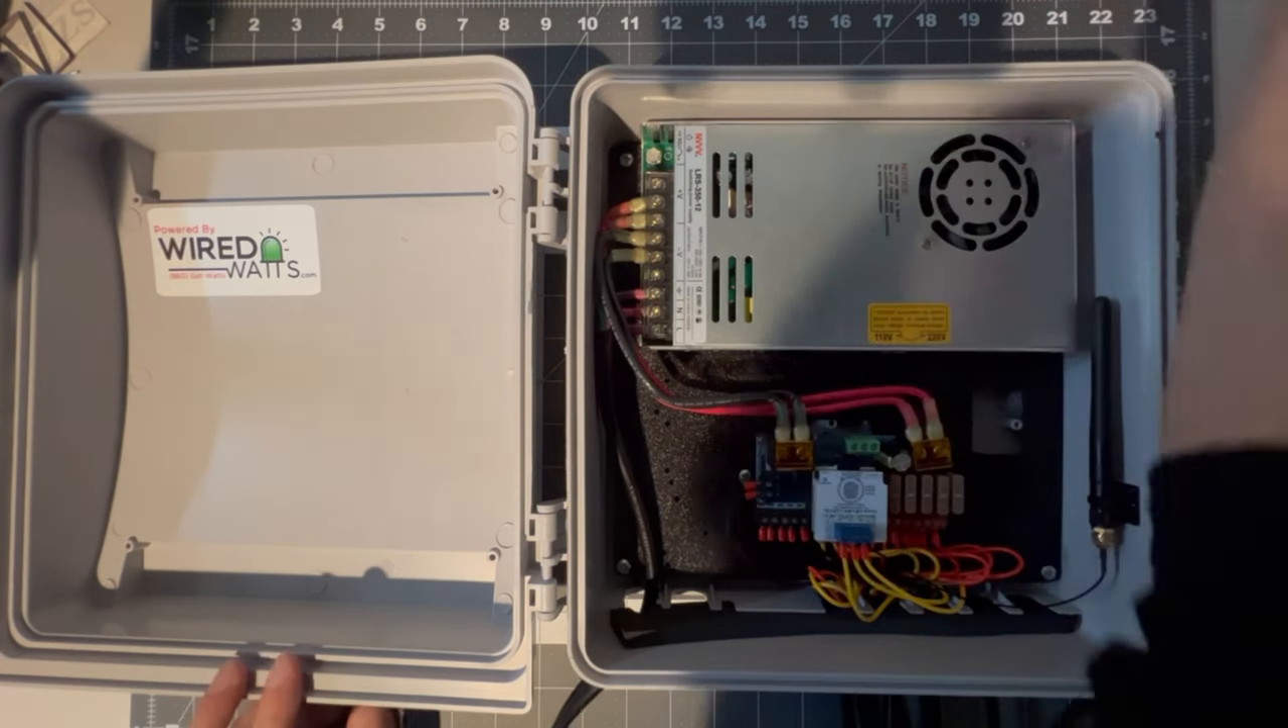And with the lid reconnected we now have a completed box.